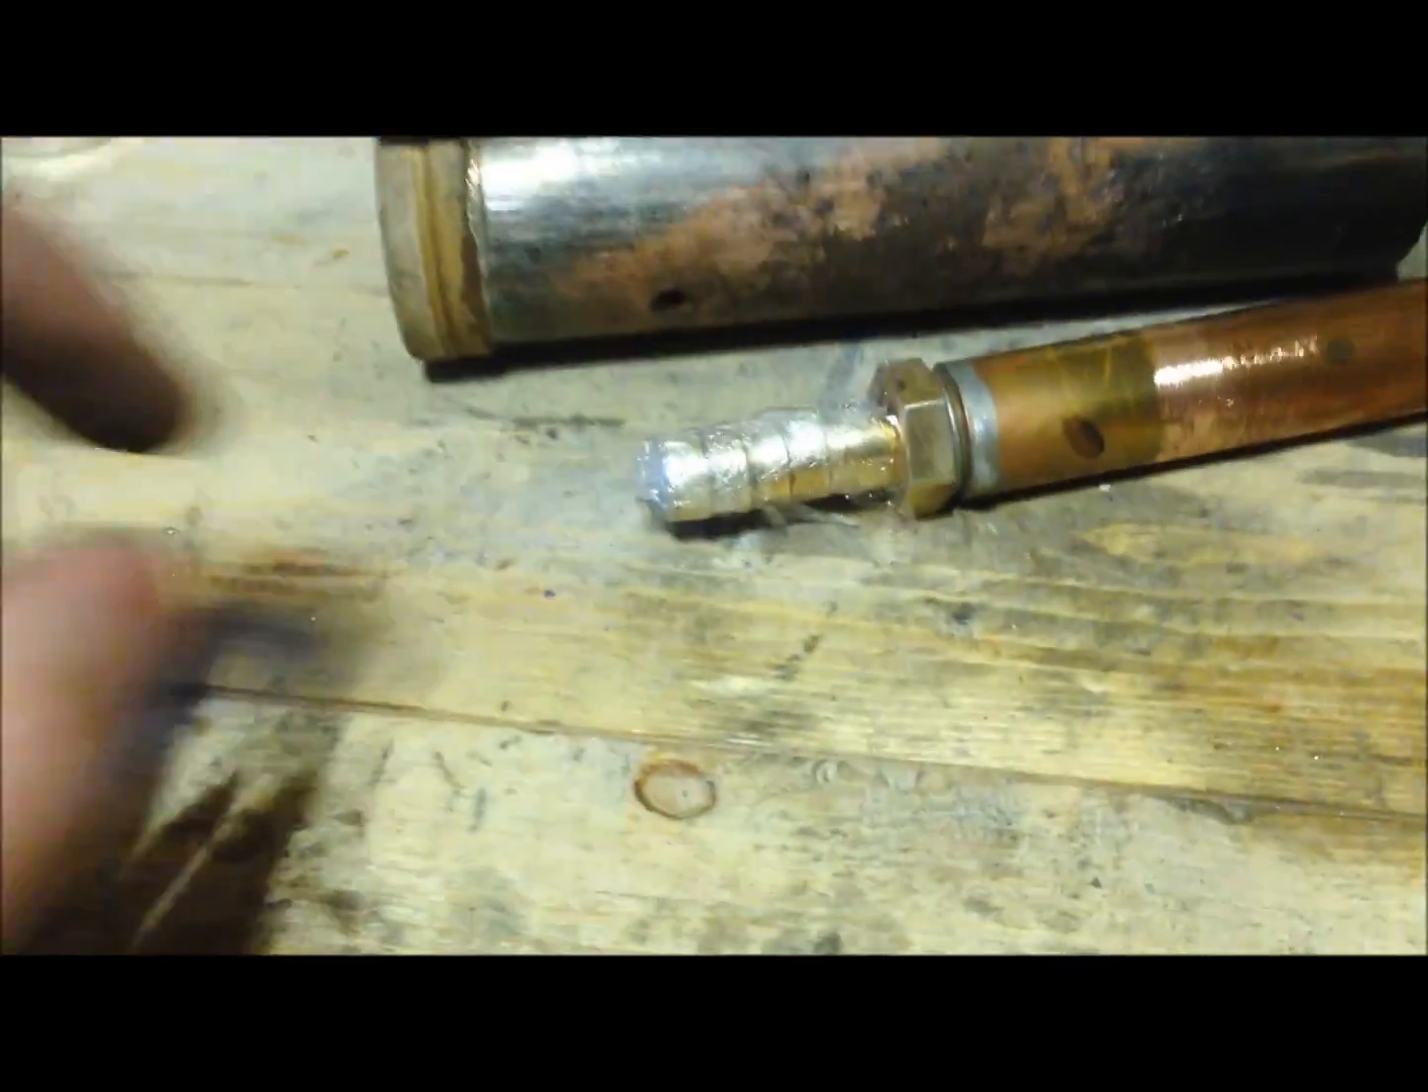You'll see I've put some cellophane on the end of that nozzle.